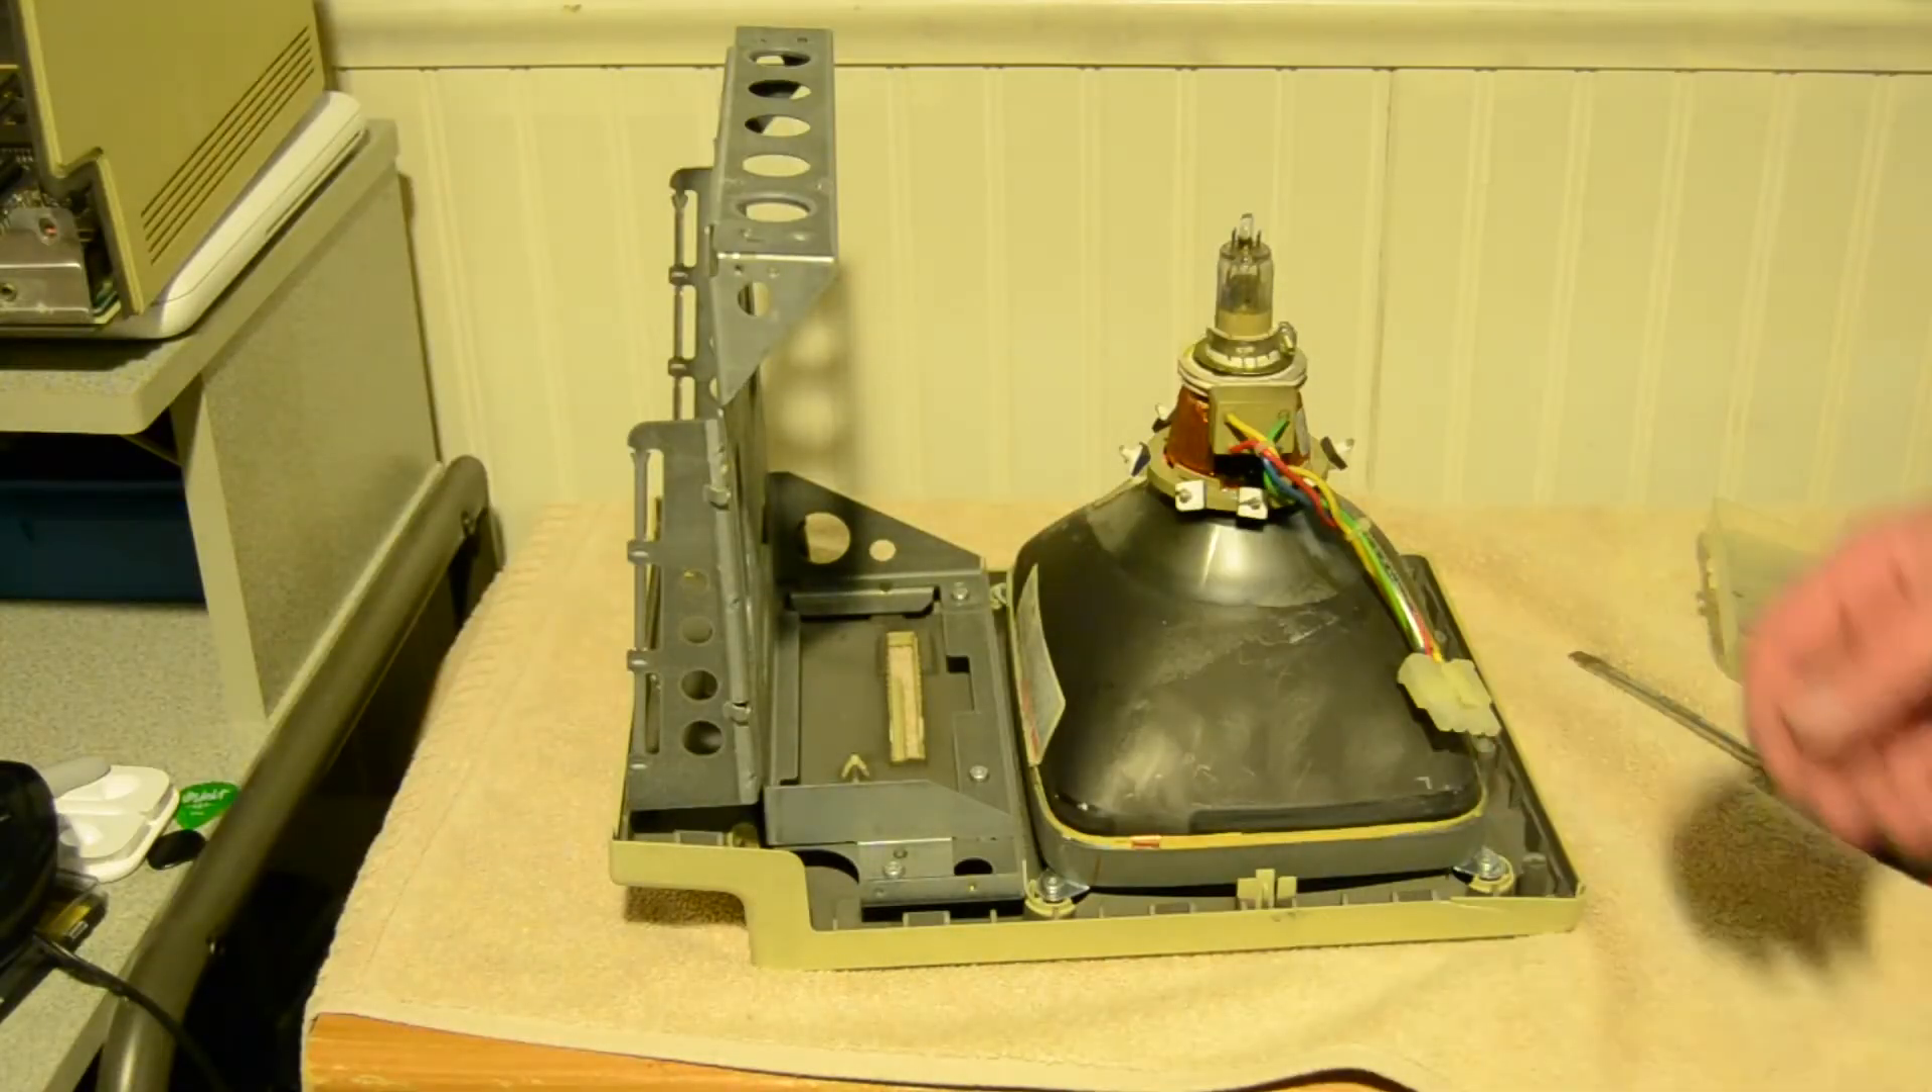So now that the analog board is out there's only two things left to take out which is the CRT itself and this metal frame.